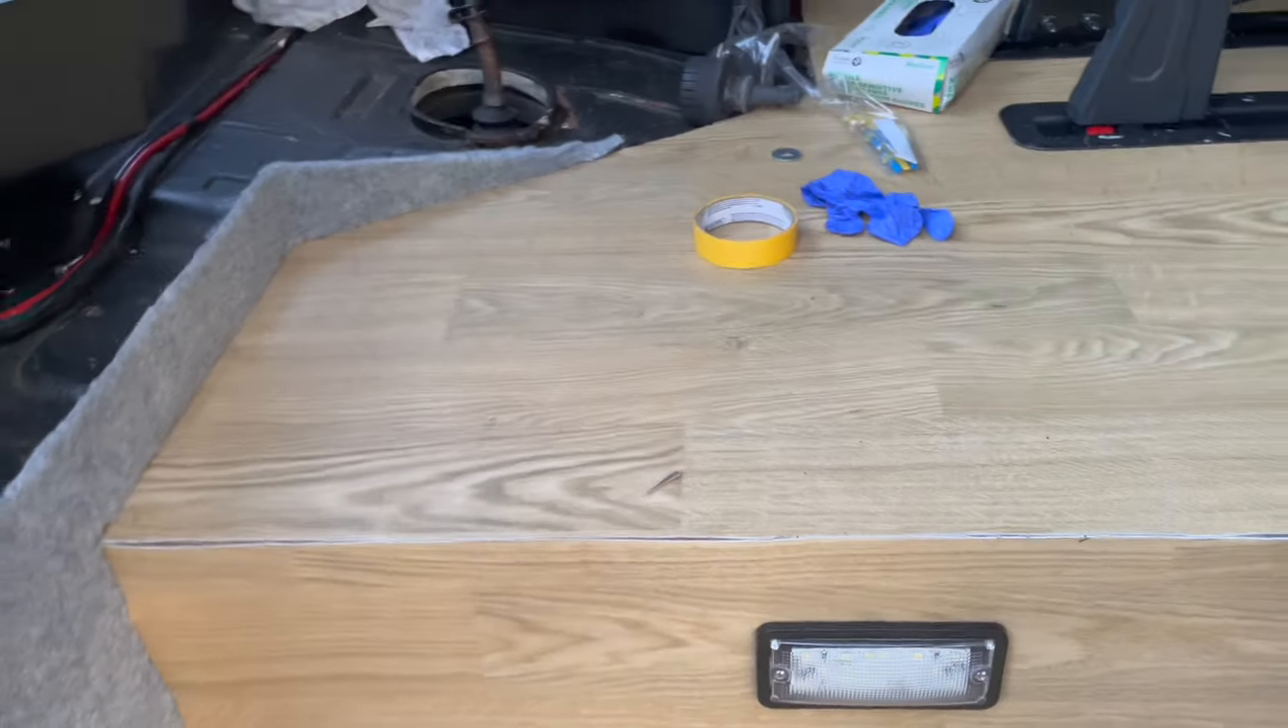At this stage i've still got the top stair nosing to add a little bit on the side and a bit on the bottom as well.